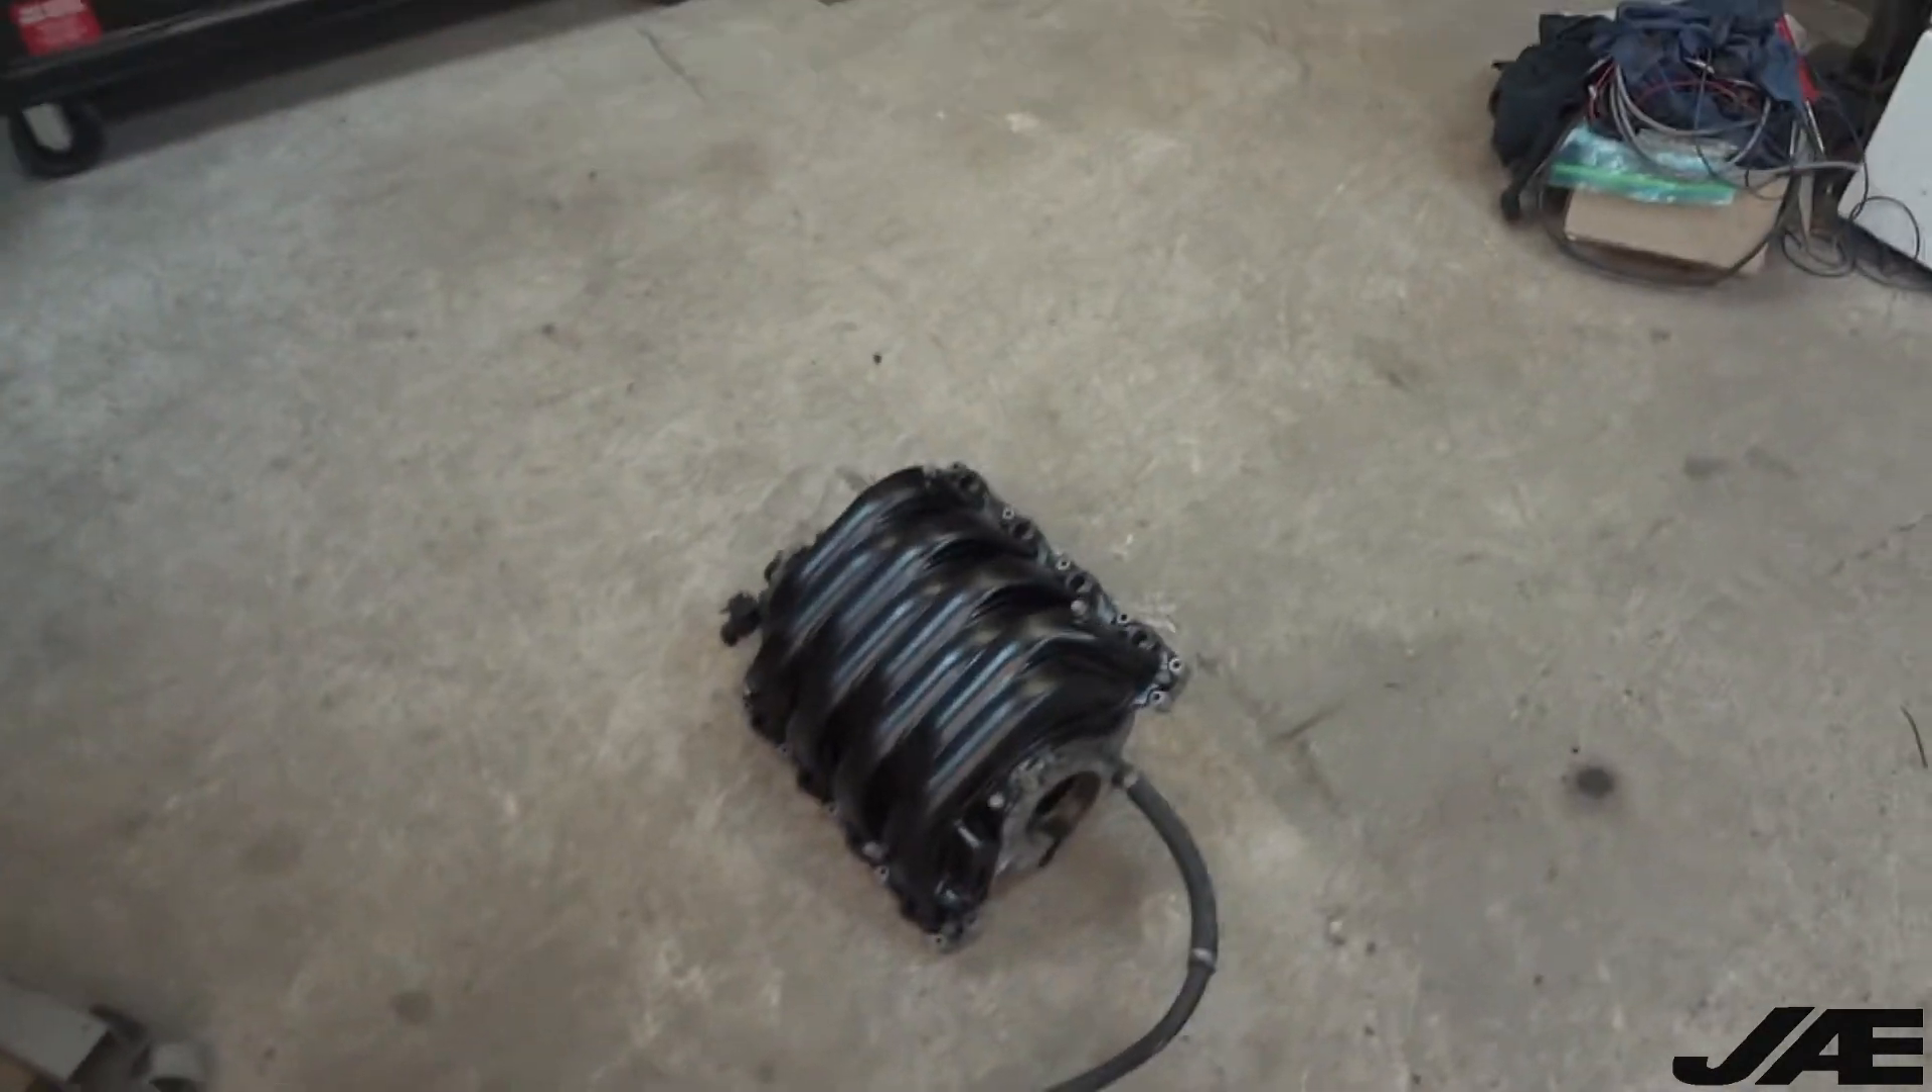As you can see the intake manifold is not on because I have had to actually rebuild this intake manifold out of two other ones that I had.